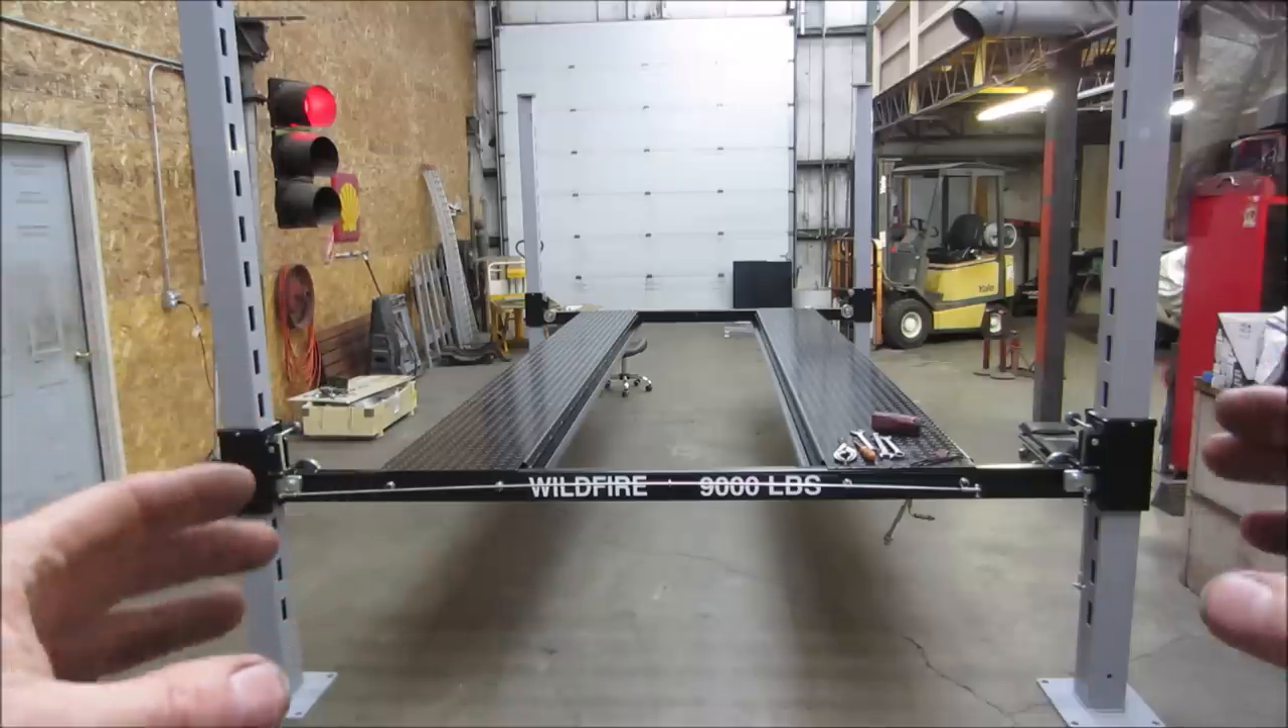Most of the metal work is already done. All the big heavy pieces are put in place.